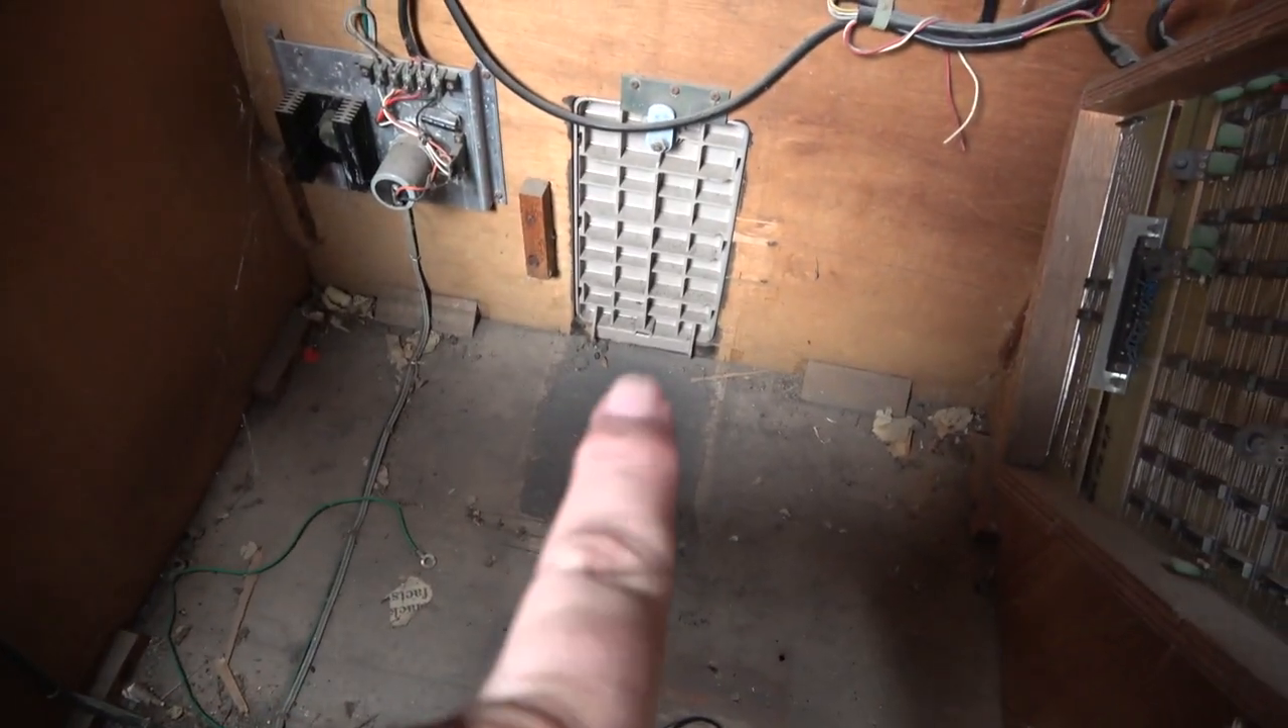We're also missing the coin box.